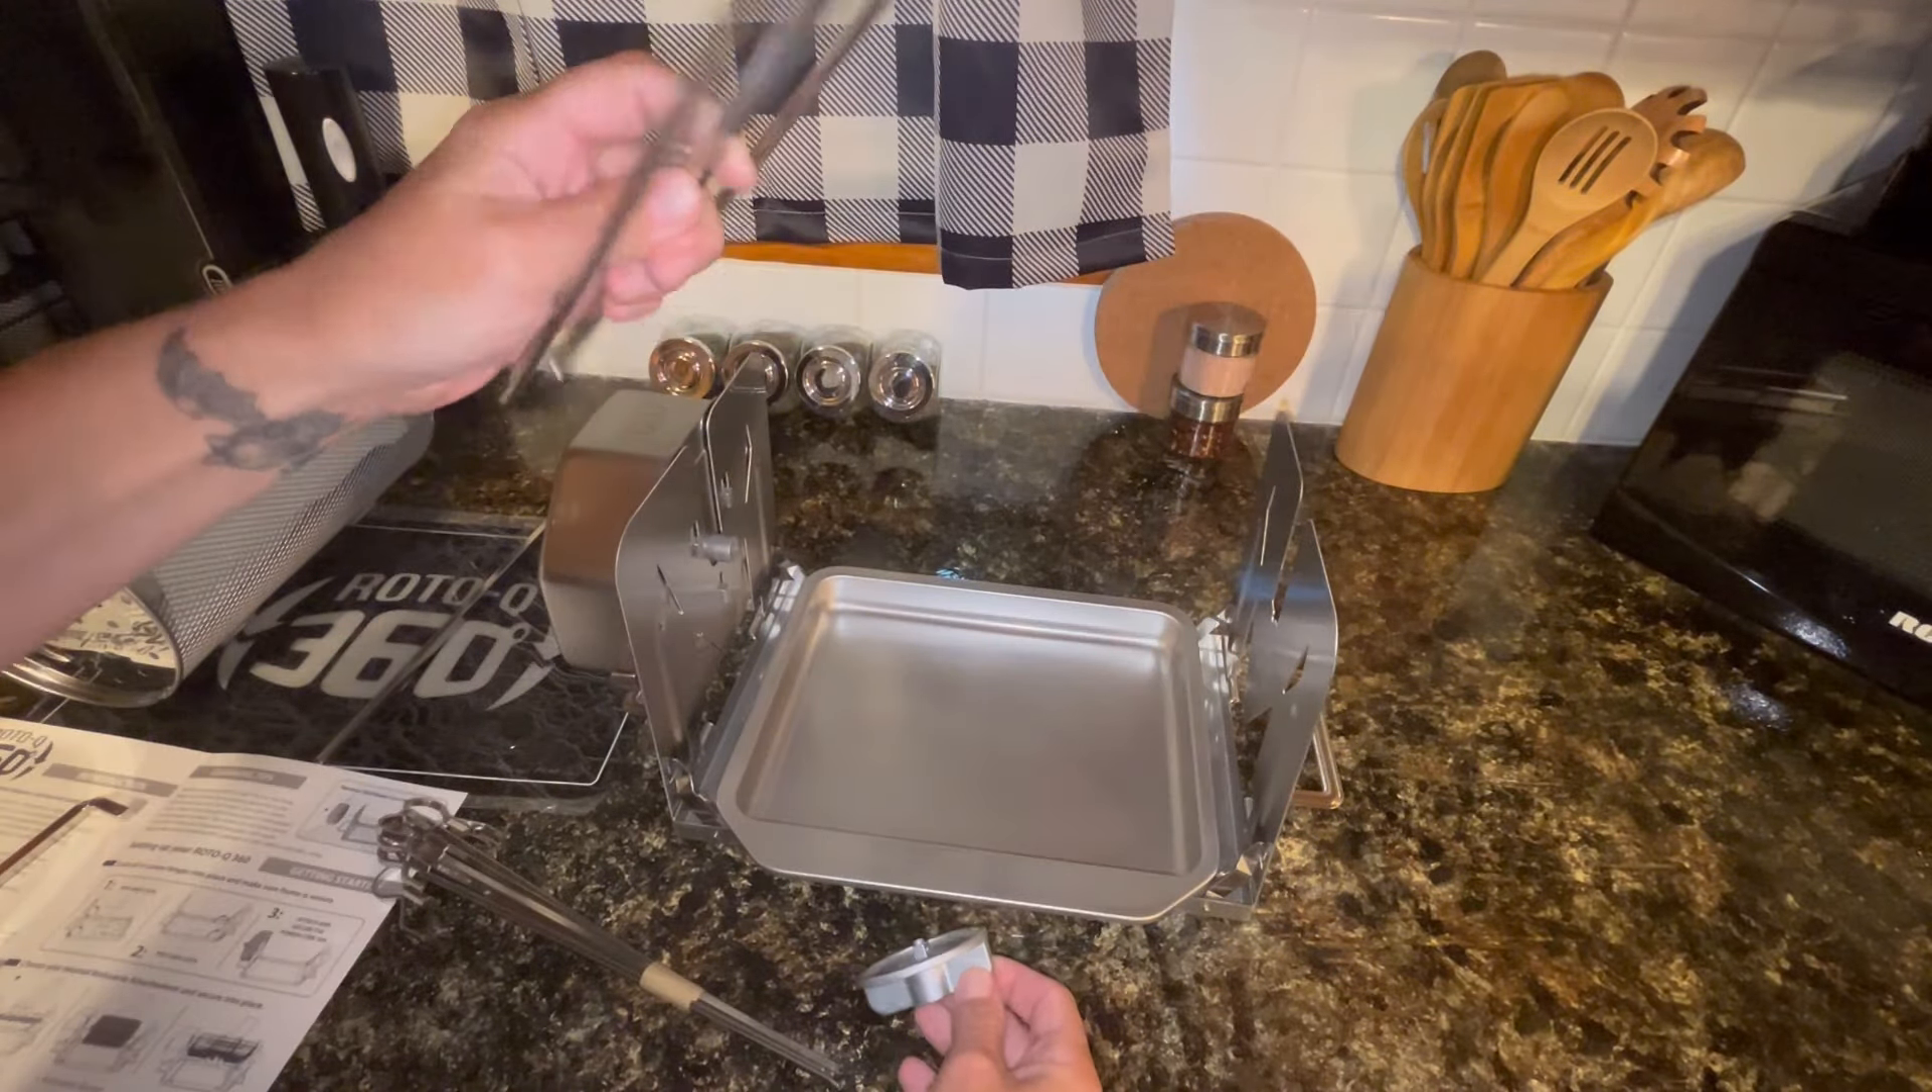This is your drip tray fits right in there.